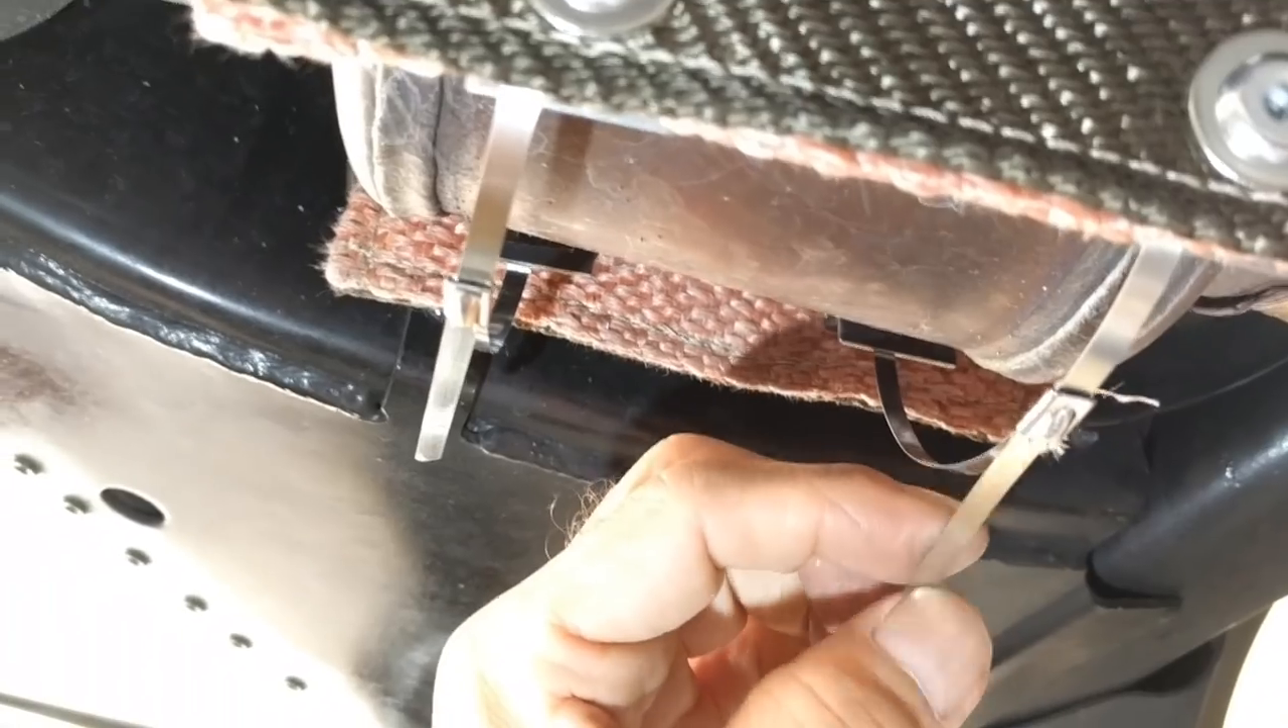Okay, so now I've started to fasten the tie wraps, the steel tie wraps.